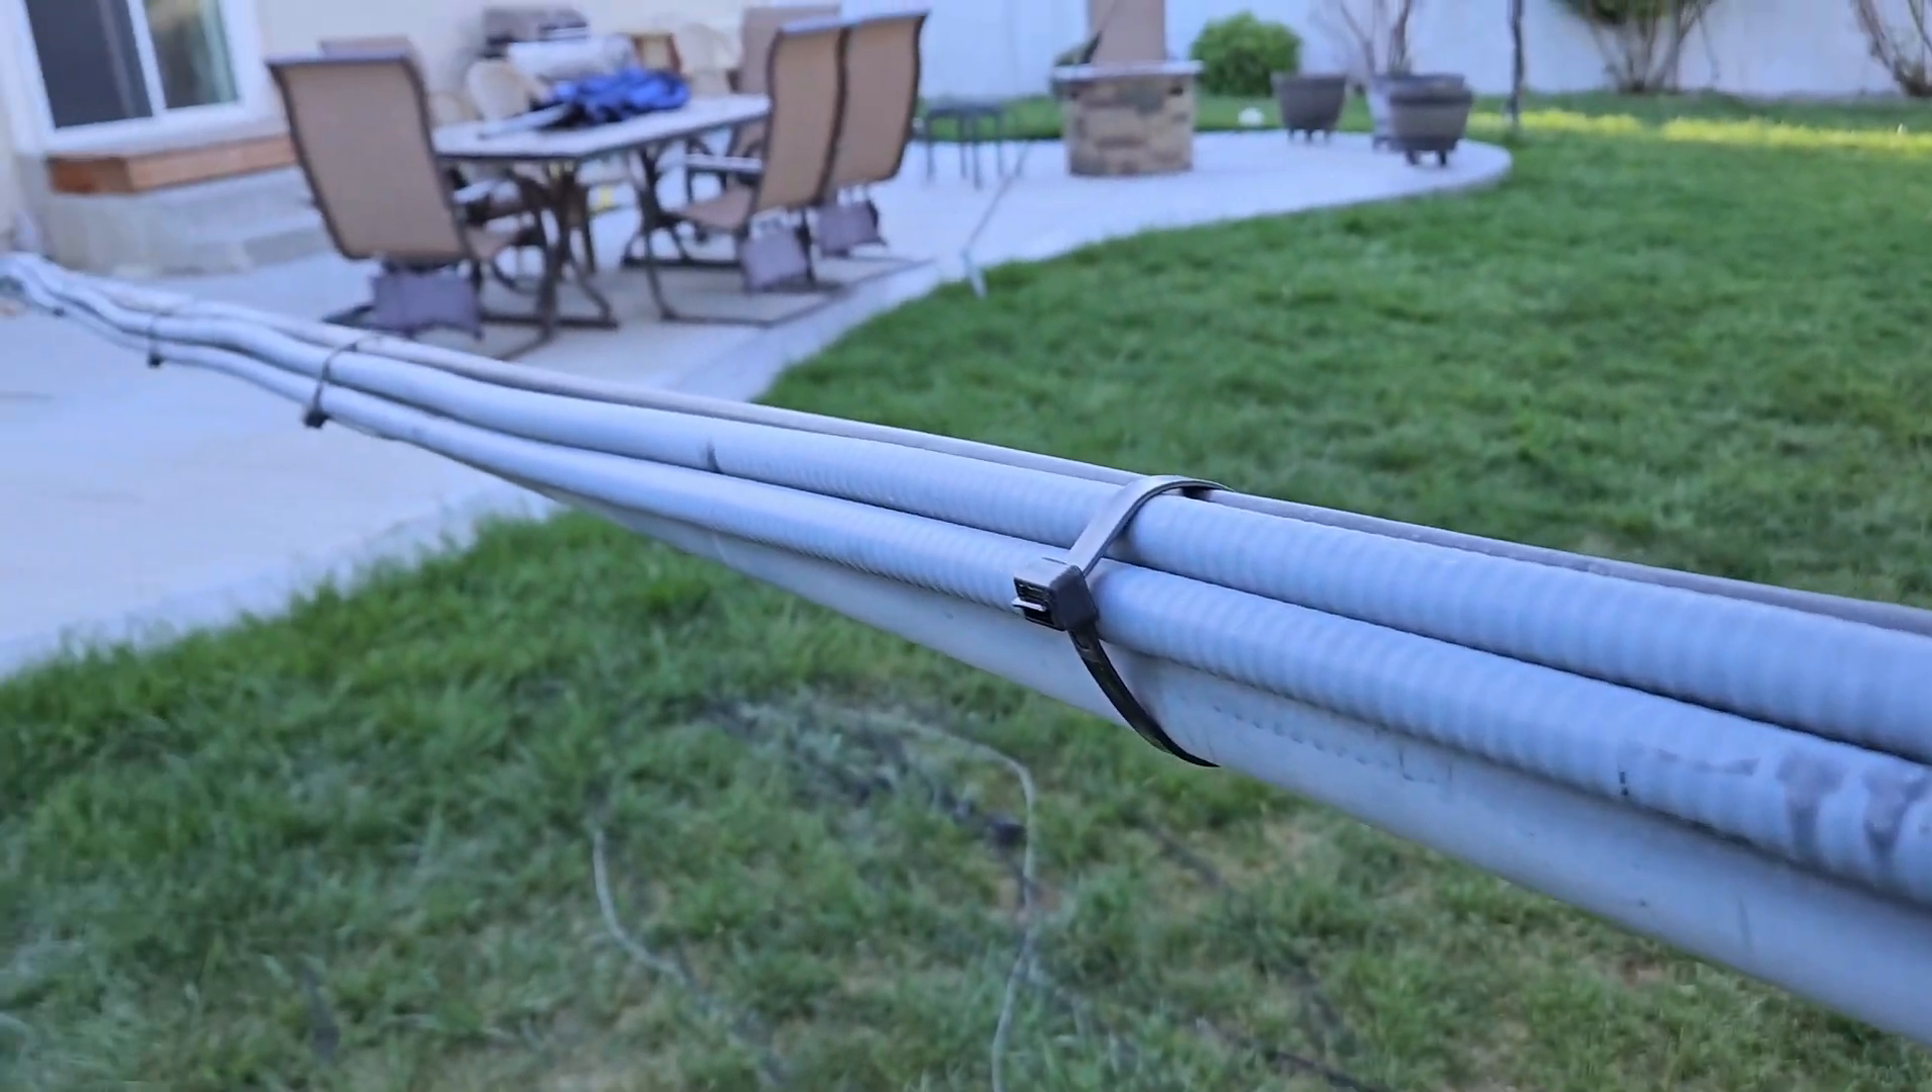And now you can see here I've got everything secured to the pole.